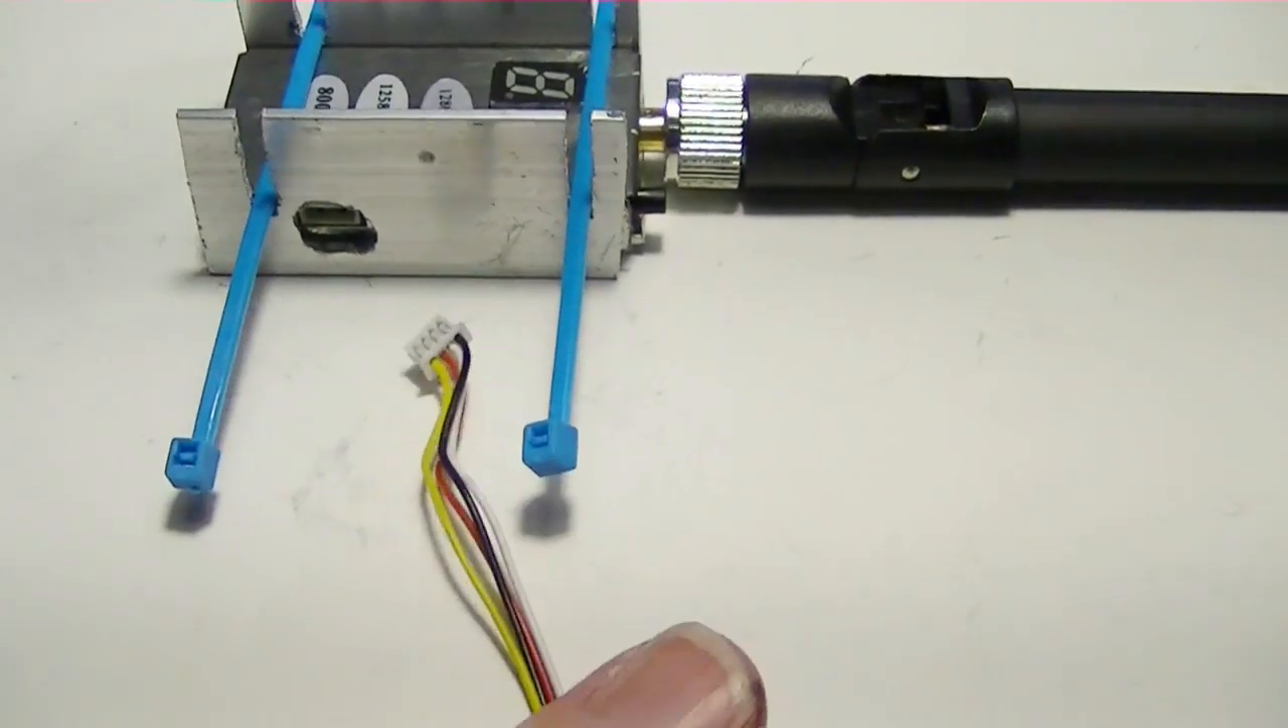So here's the finished product with the two pieces of aluminum angle iron and we got slots for the tie wraps to go through and a hole for the plug to go in to the video transmitter.